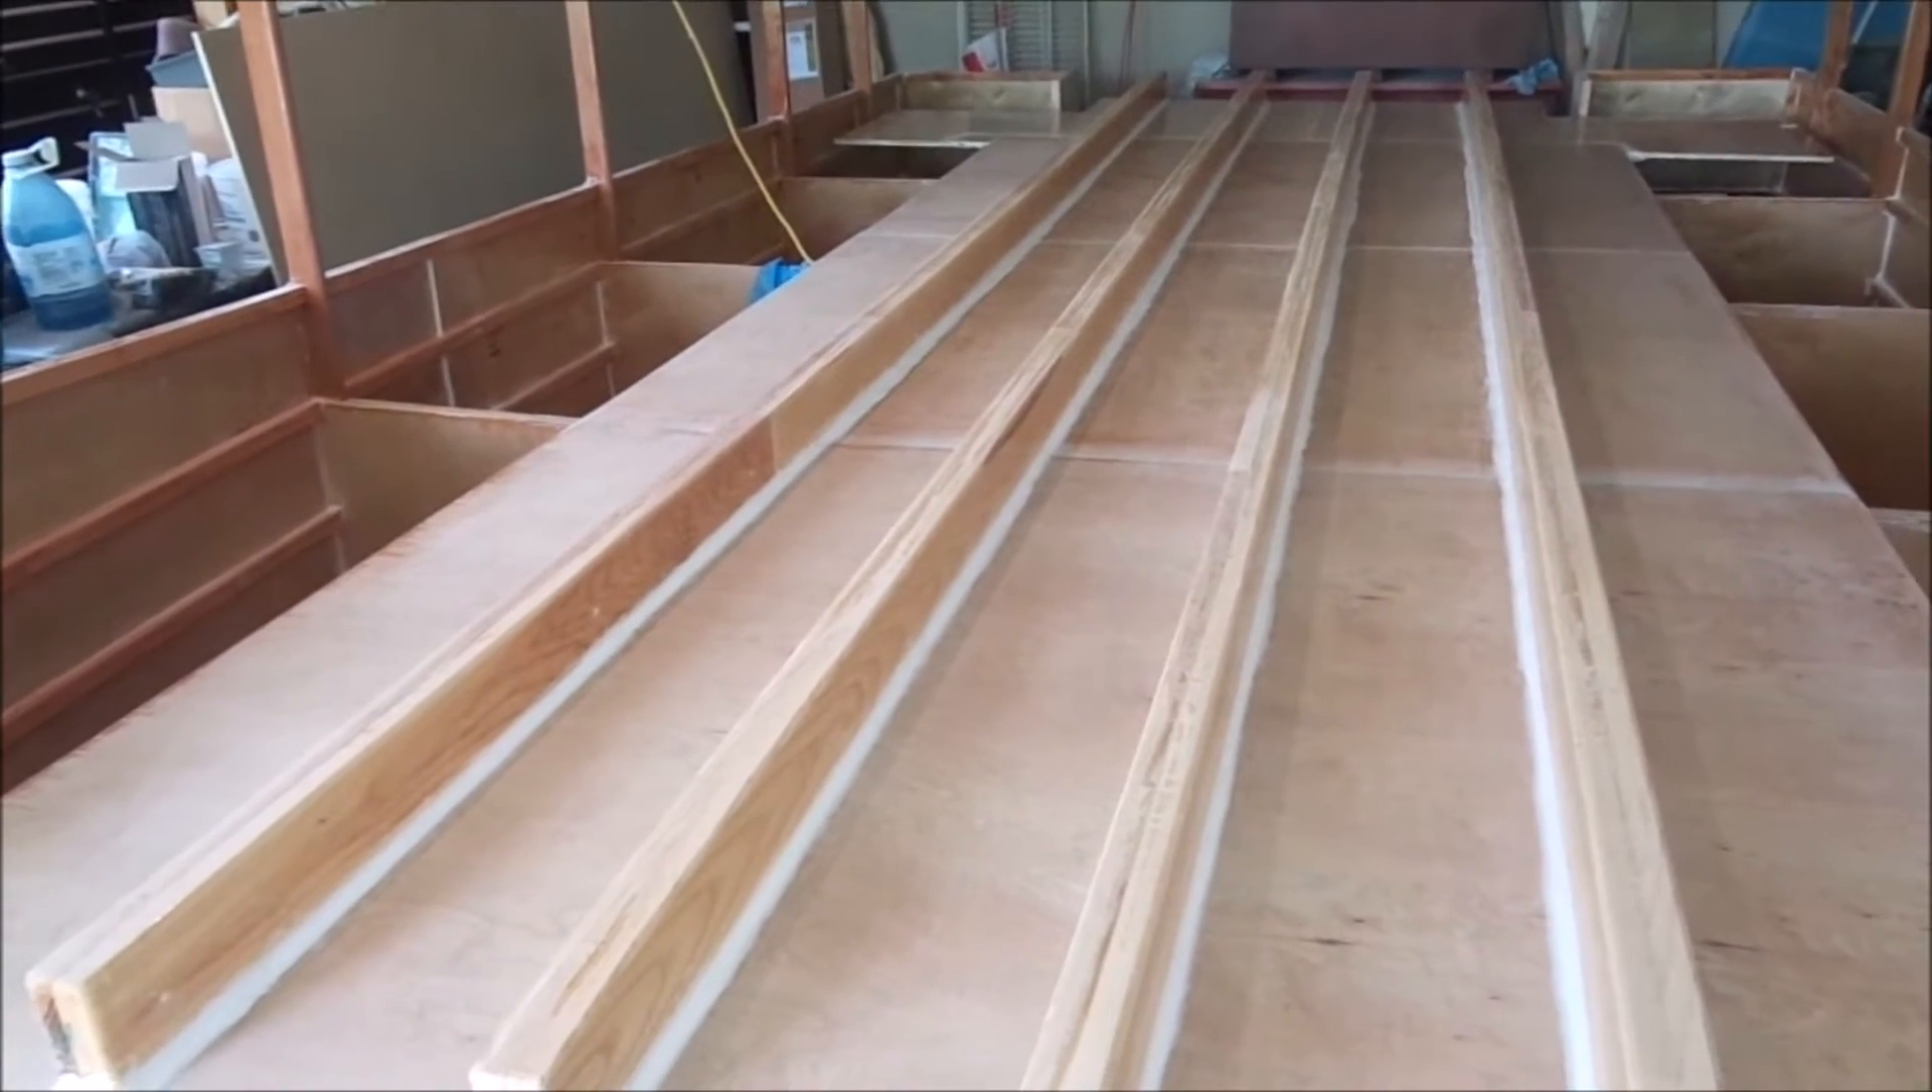So the bottom of the deck has been fiber glassed and stiffeners added epoxied in place.